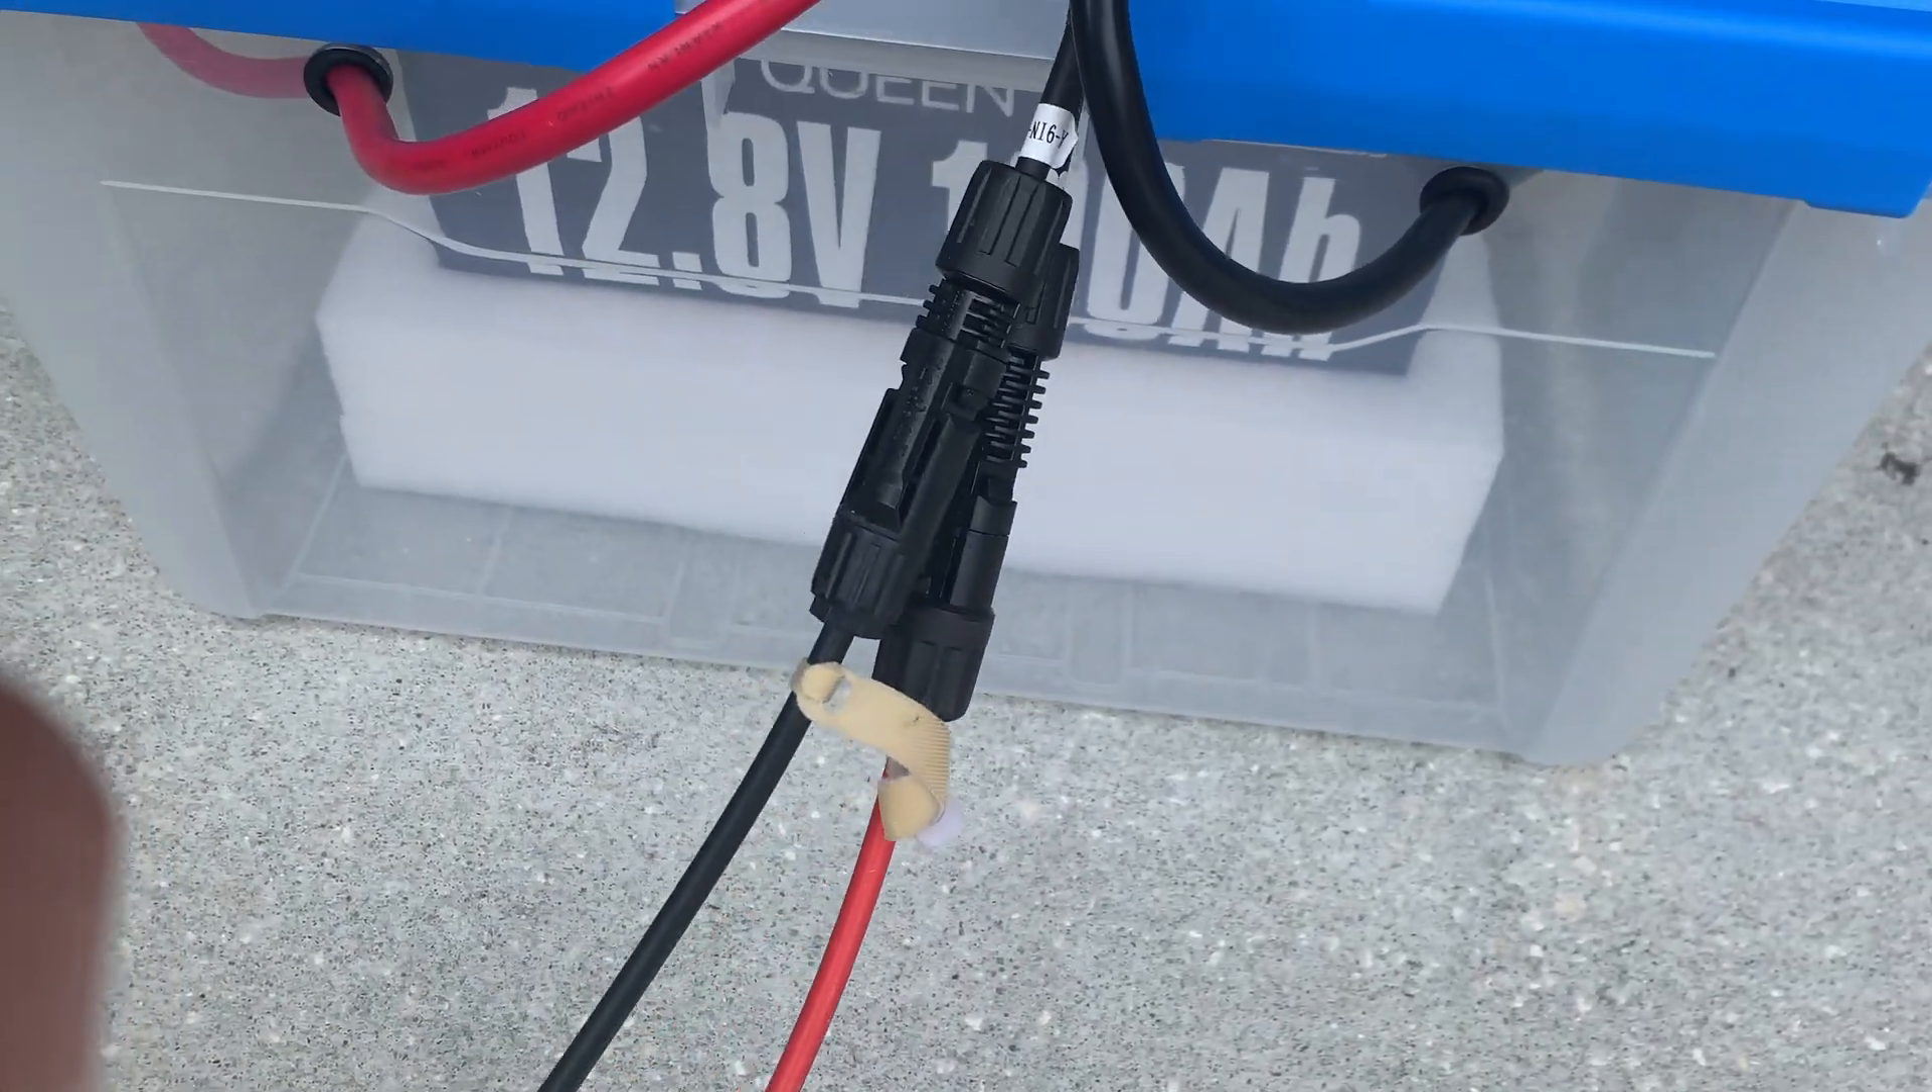I've got the solar panel cables connected.